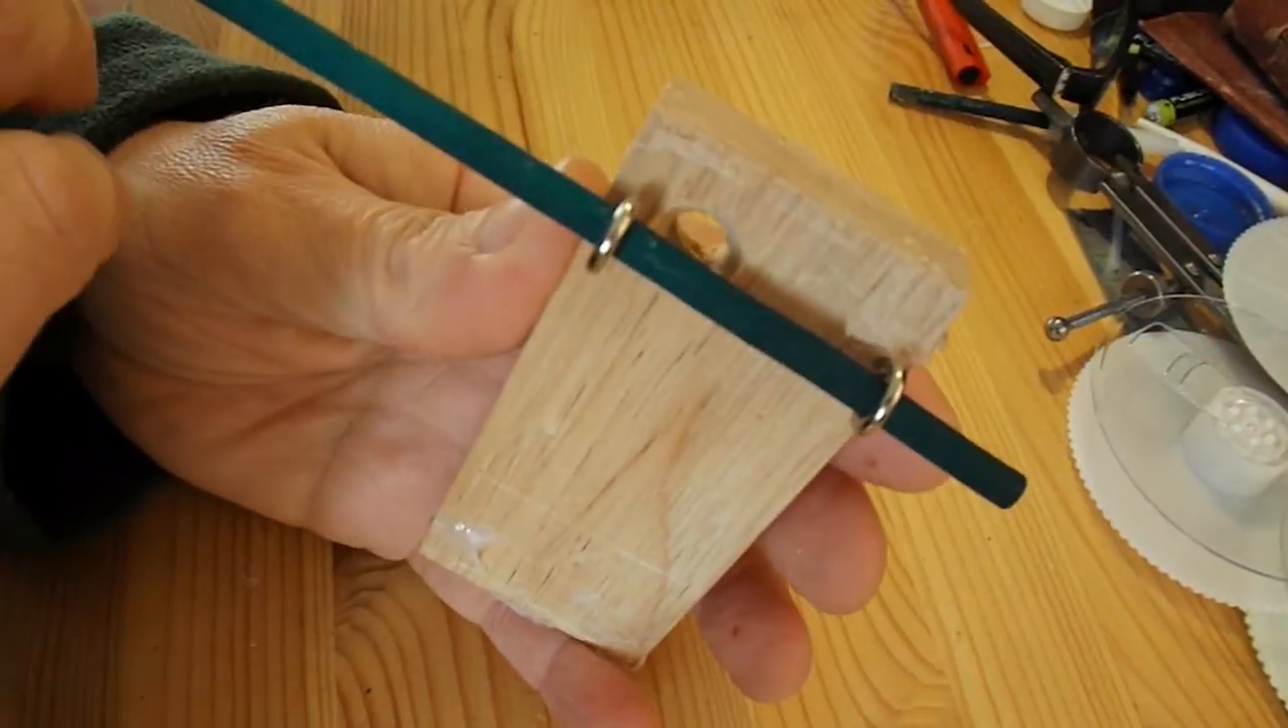I've also drilled a couple of very small holes there, and attached these metal eyes.